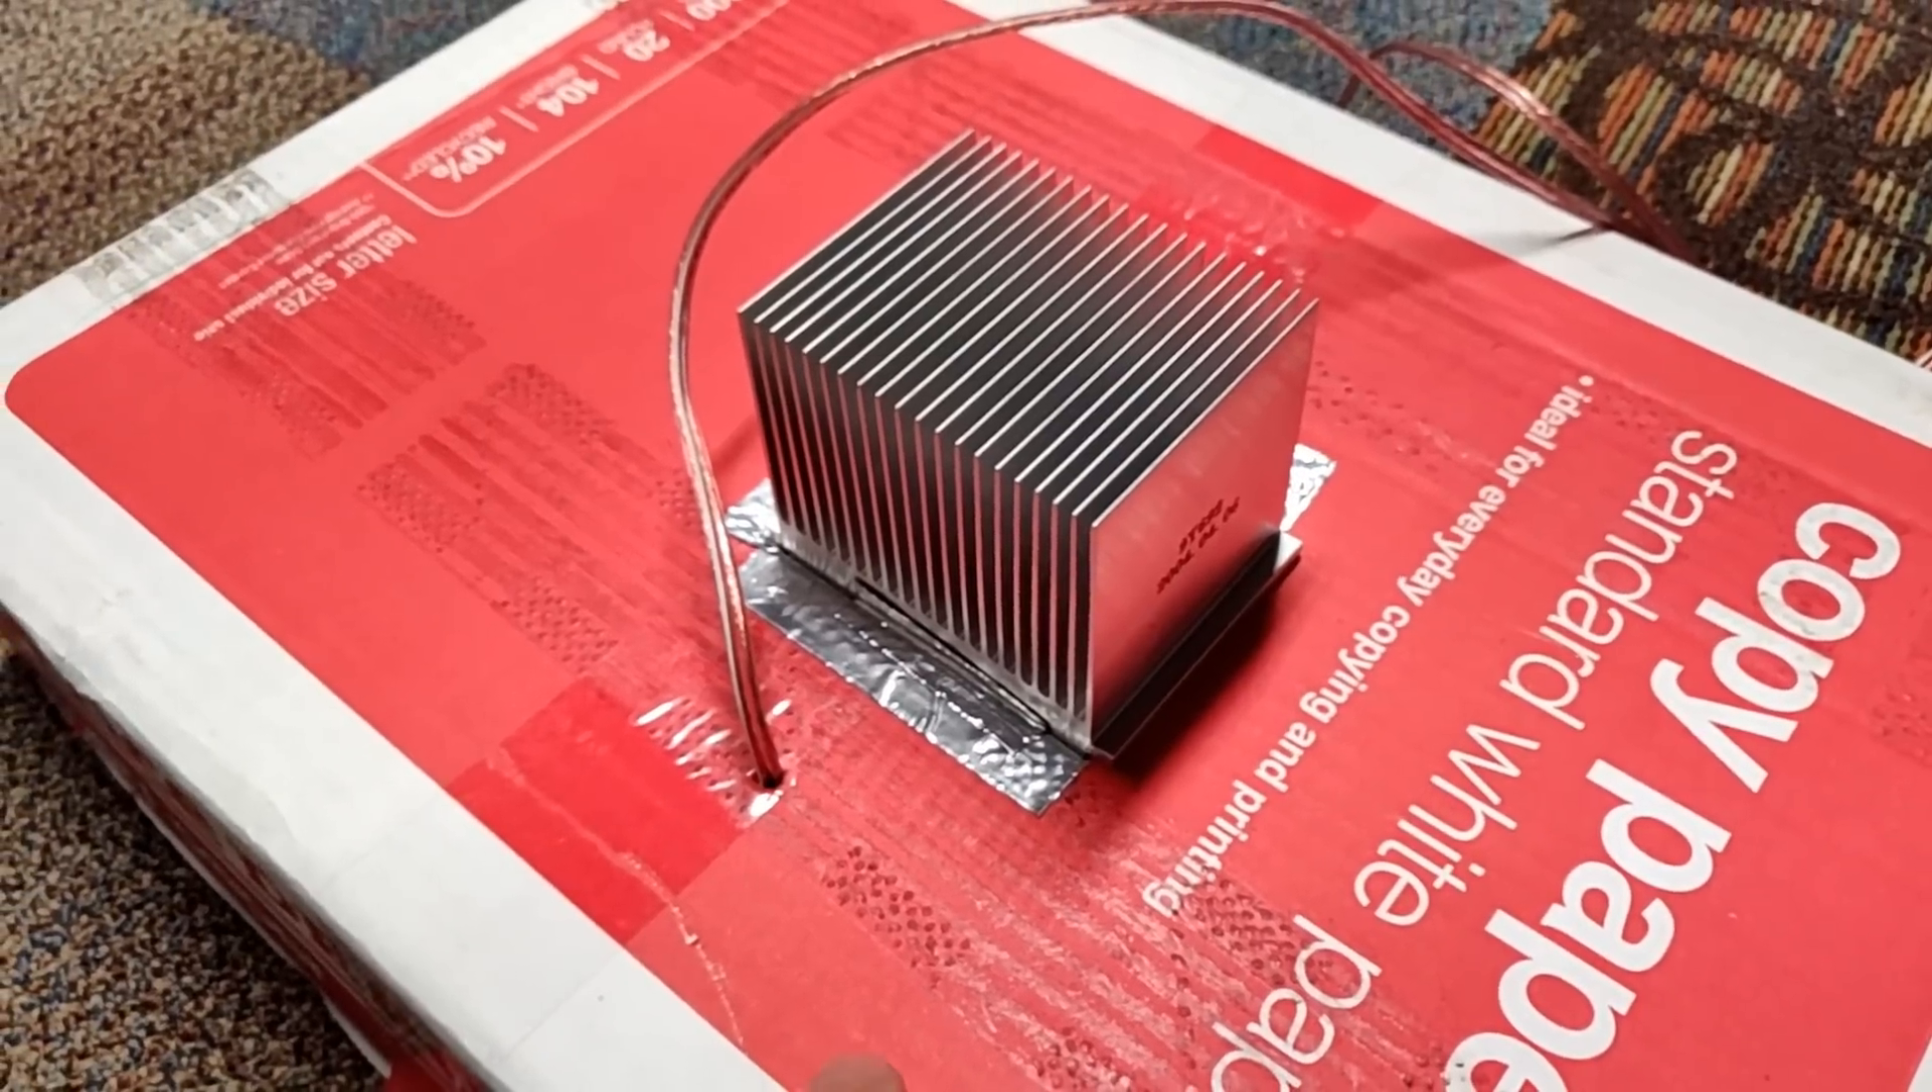And looking on the top side, the heat sink is just sort of taped on.